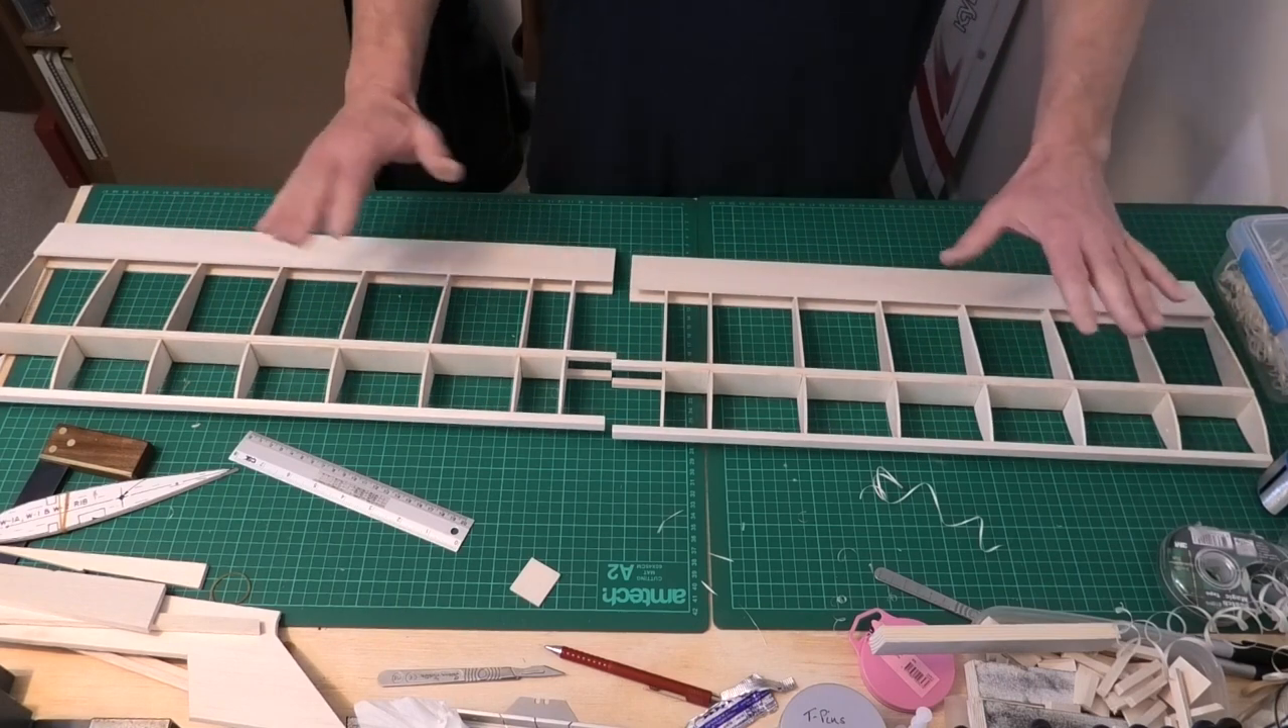Well, I've now got both the right and the left sort of wing skeleton finished and it's such a rewarding process.